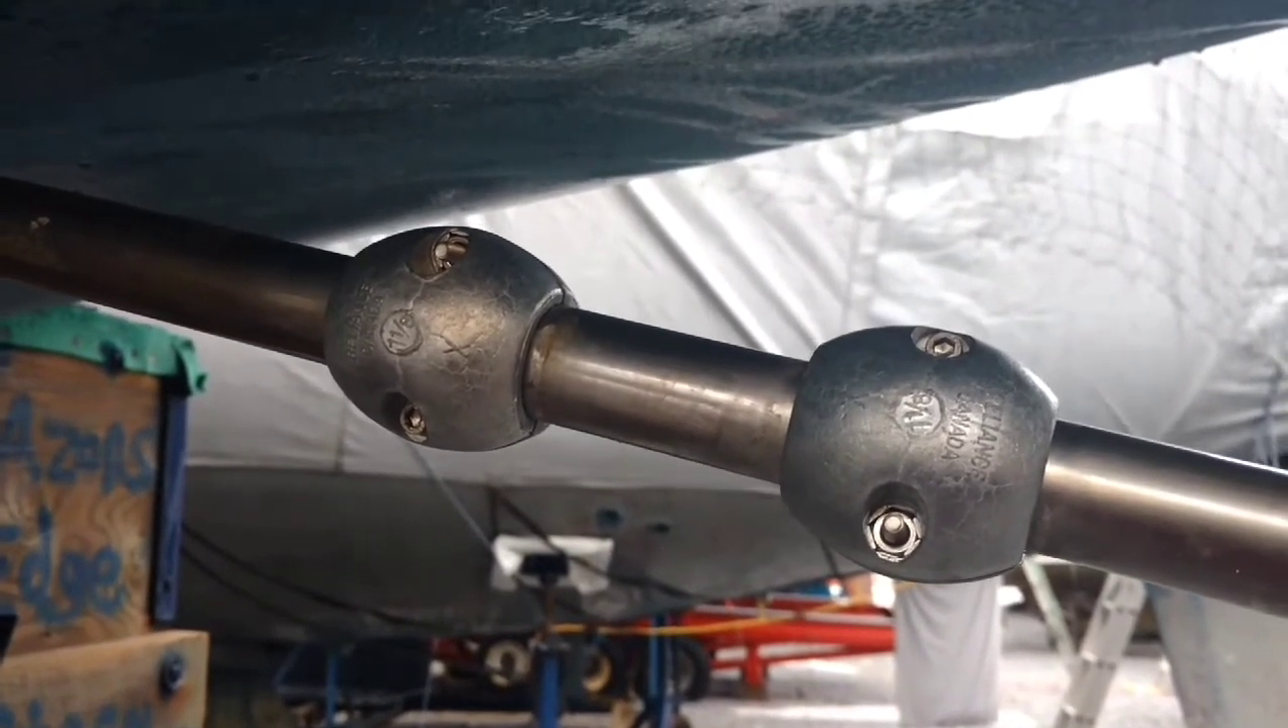Both zinc anodes have been installed.